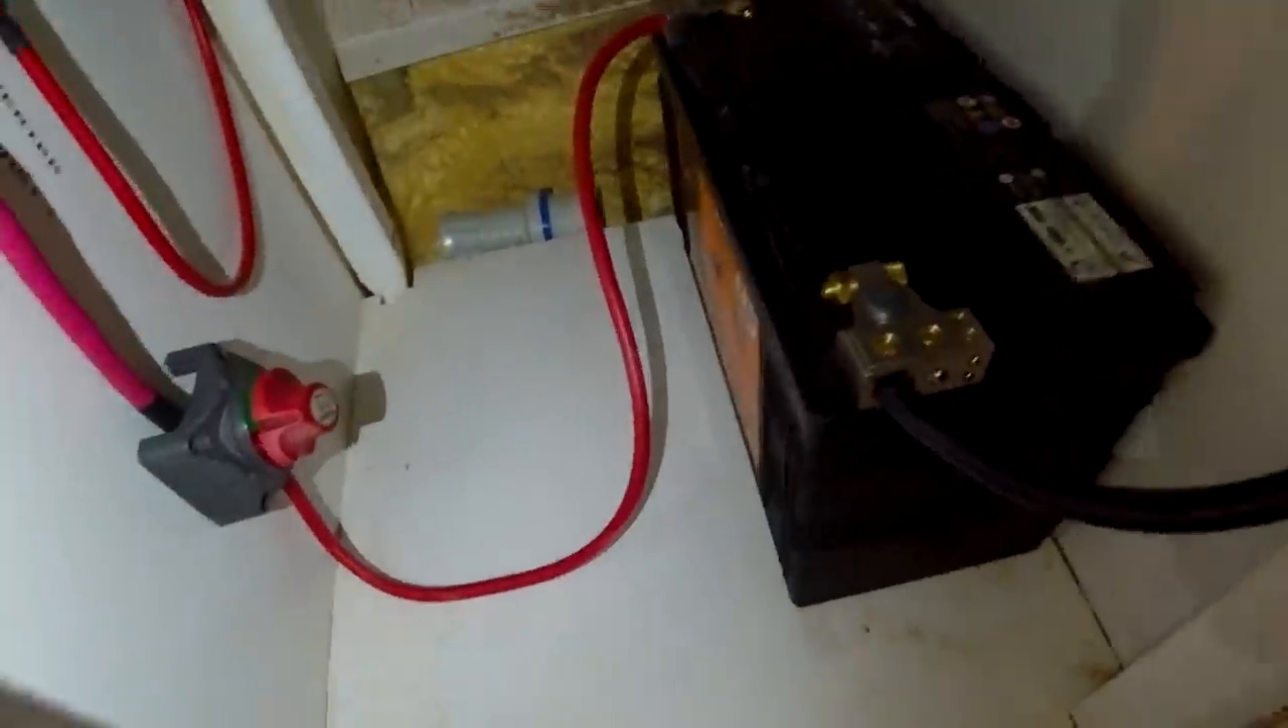Battery is in place and there's no securing.